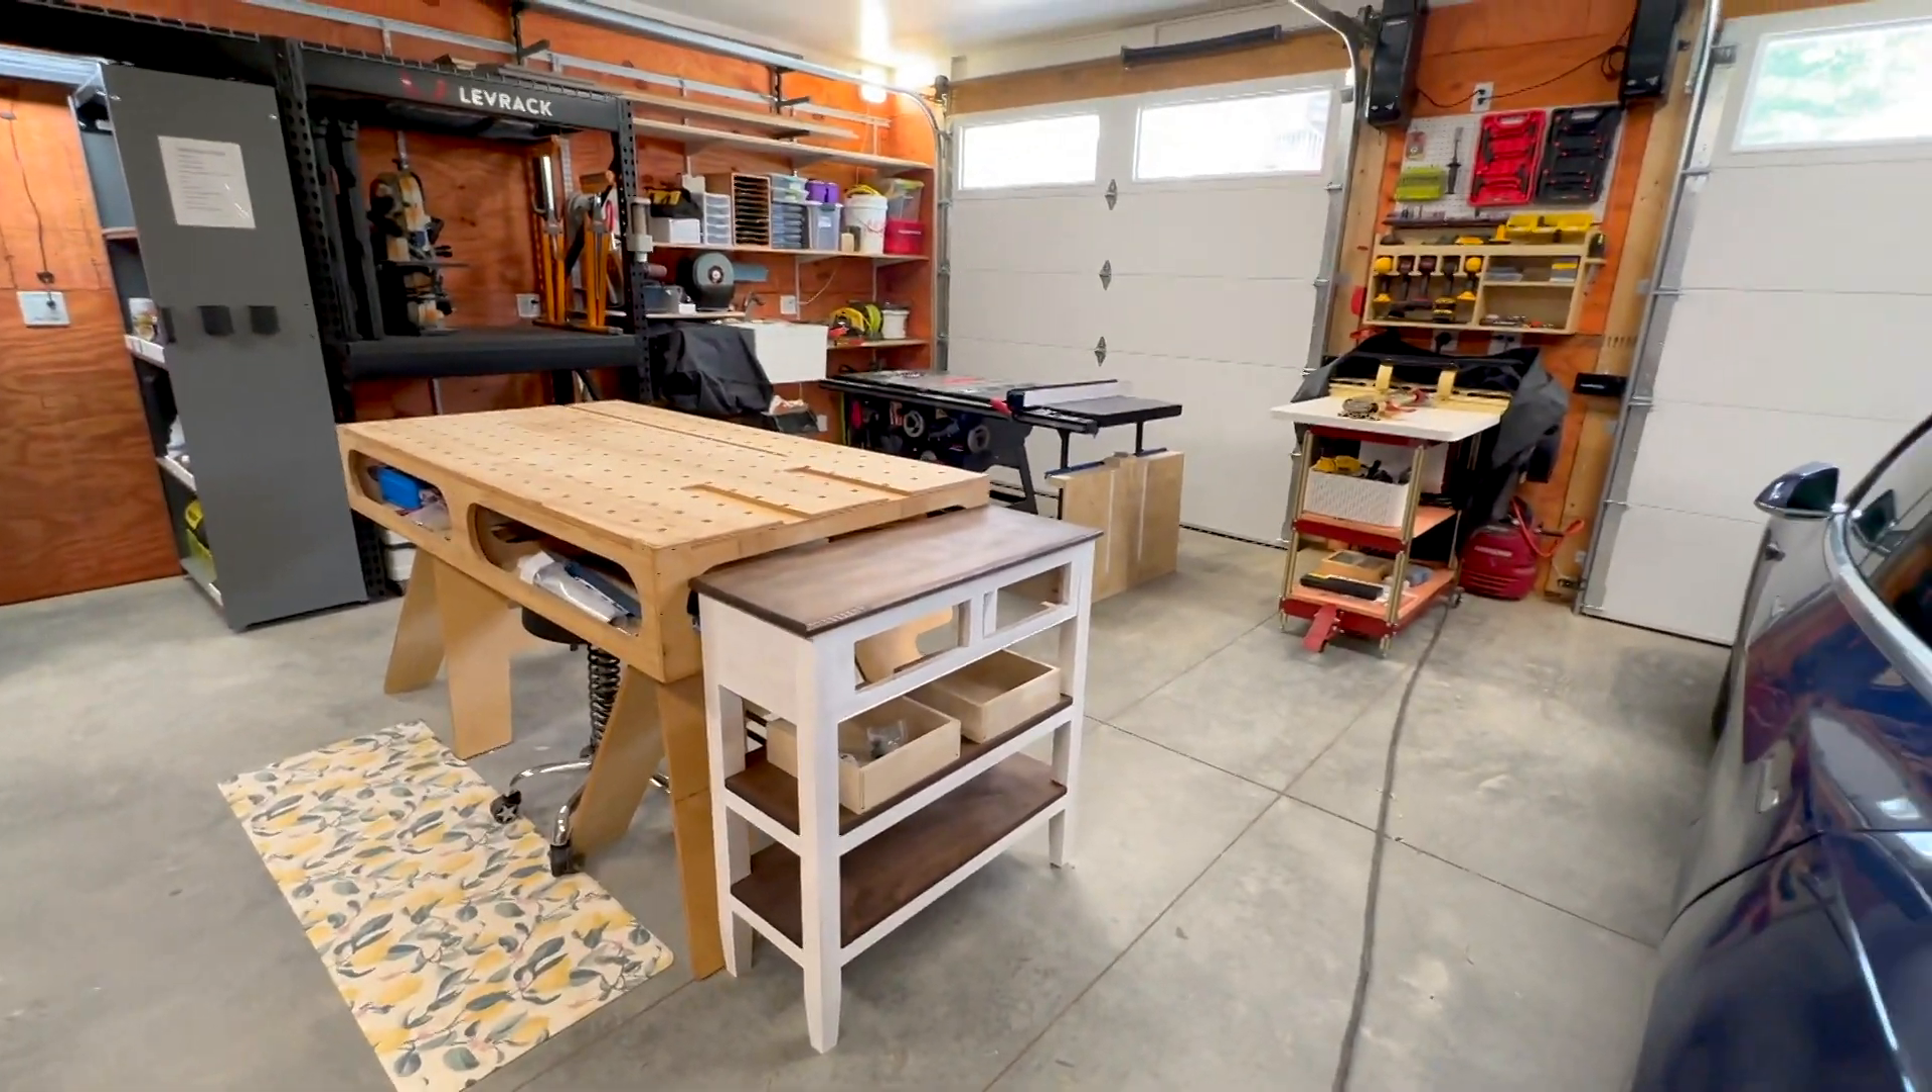Here I've got a project I'm working on. I'm almost done. Just got to get the drawers in them and drawer faces and I'll be done.